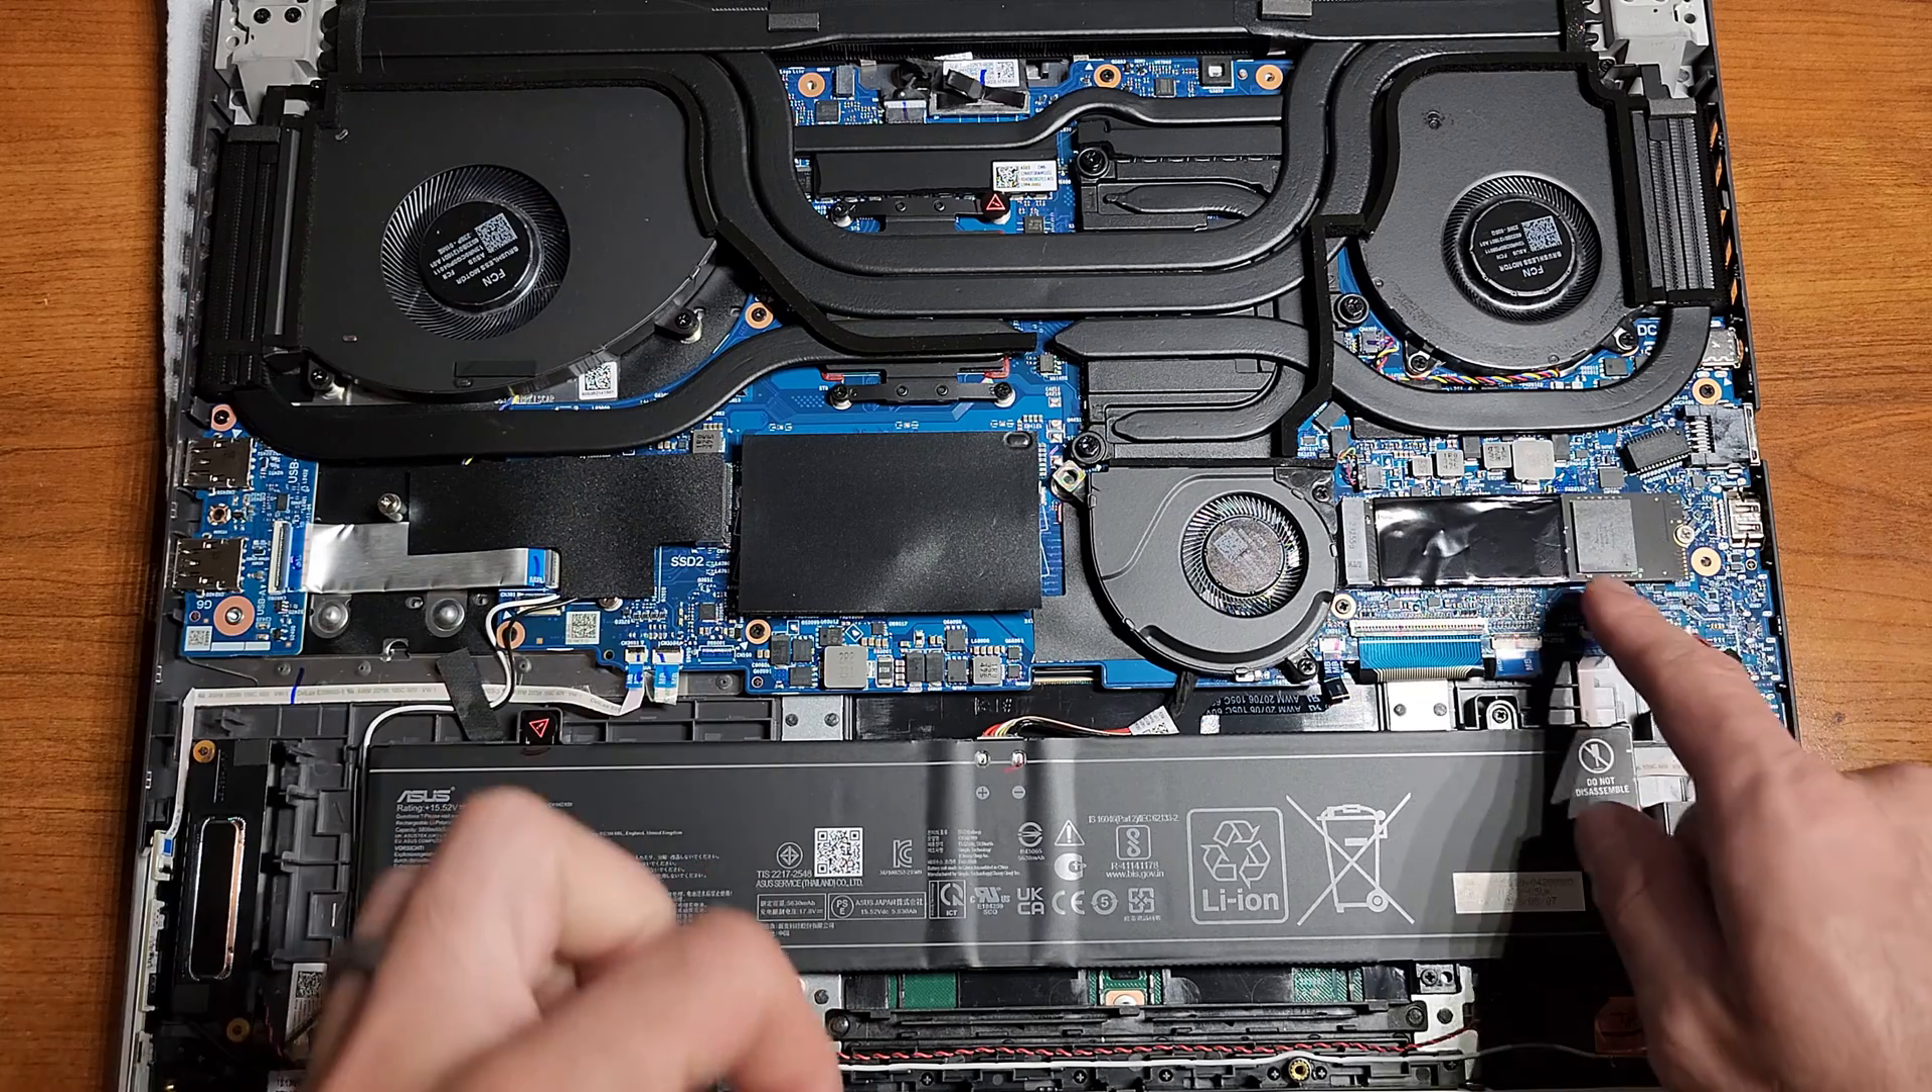We have the installed SSD, which is right here, the terabyte.